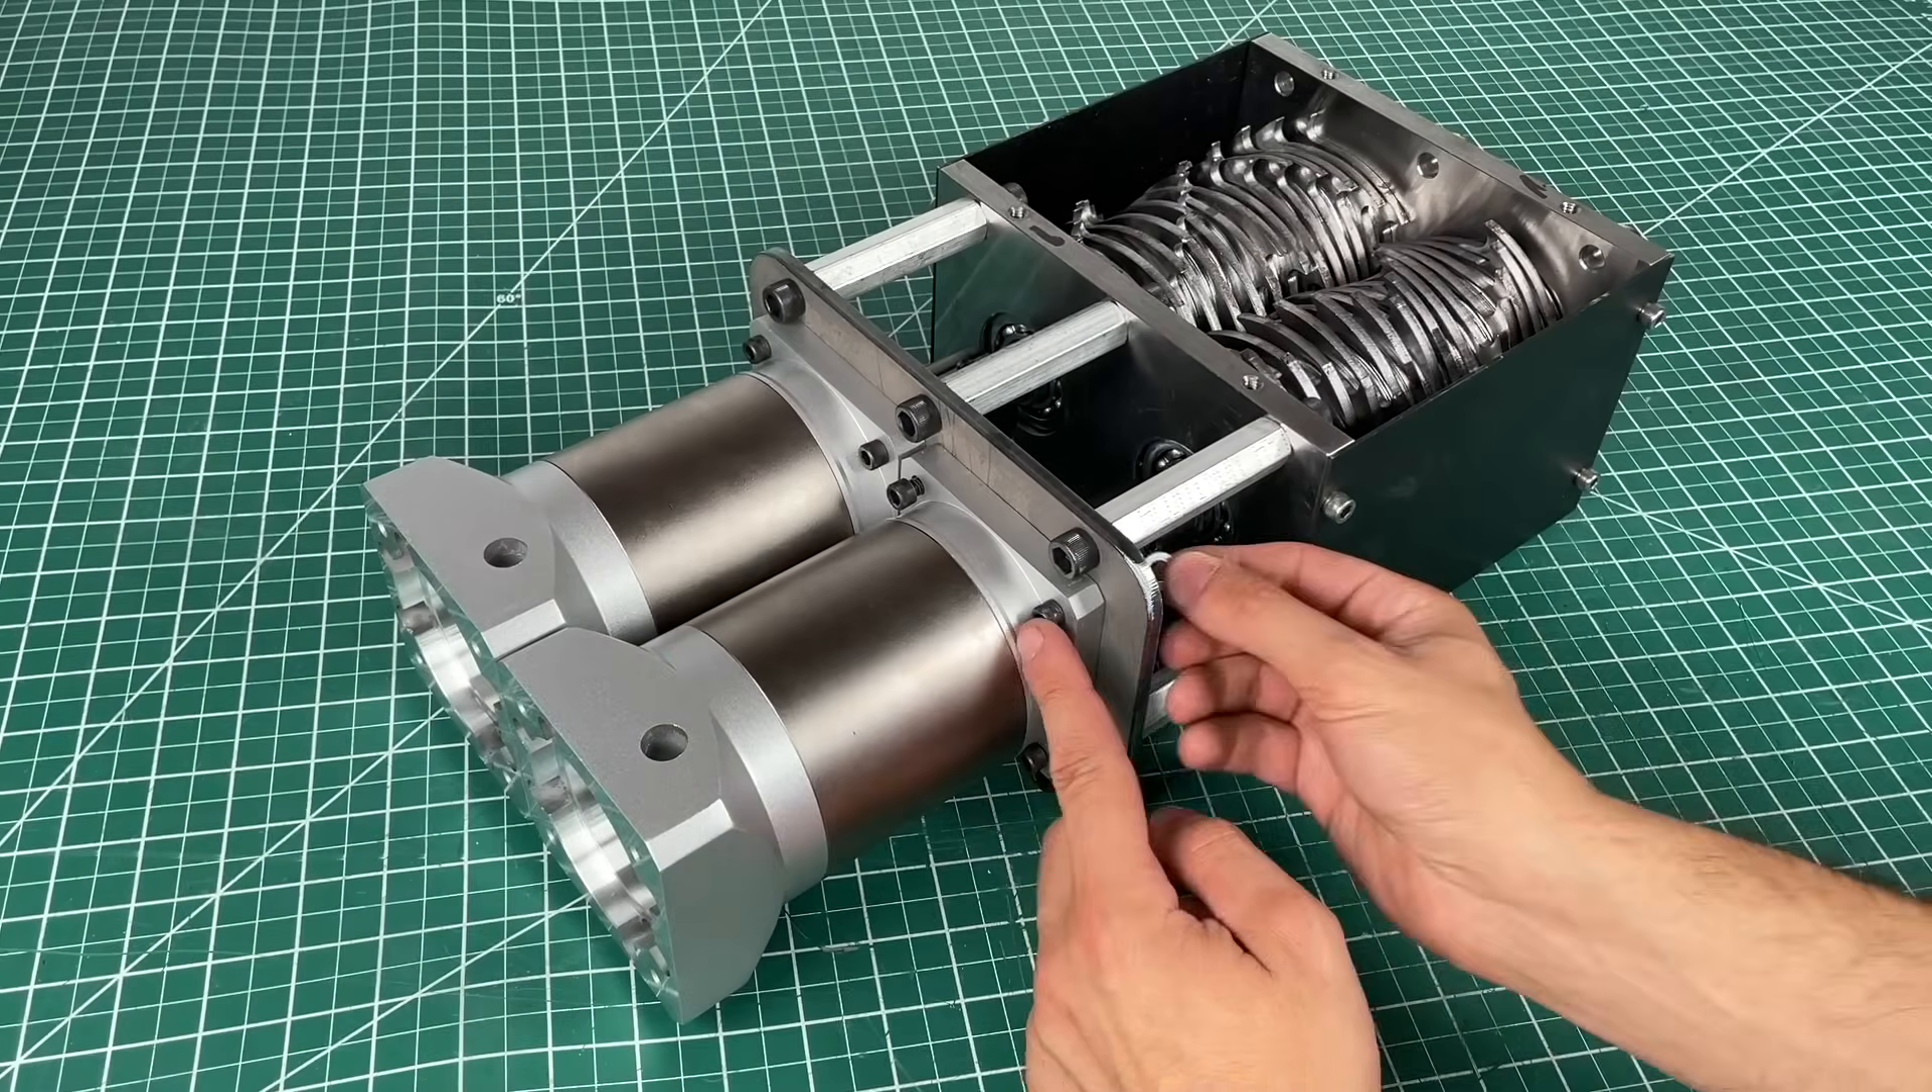We just pushed the gearbox into the coupler, tighten it down, installed the second gearbox which is another very major upgrade from the V2, and then bolted them both into the motor plate with these M5 screws.